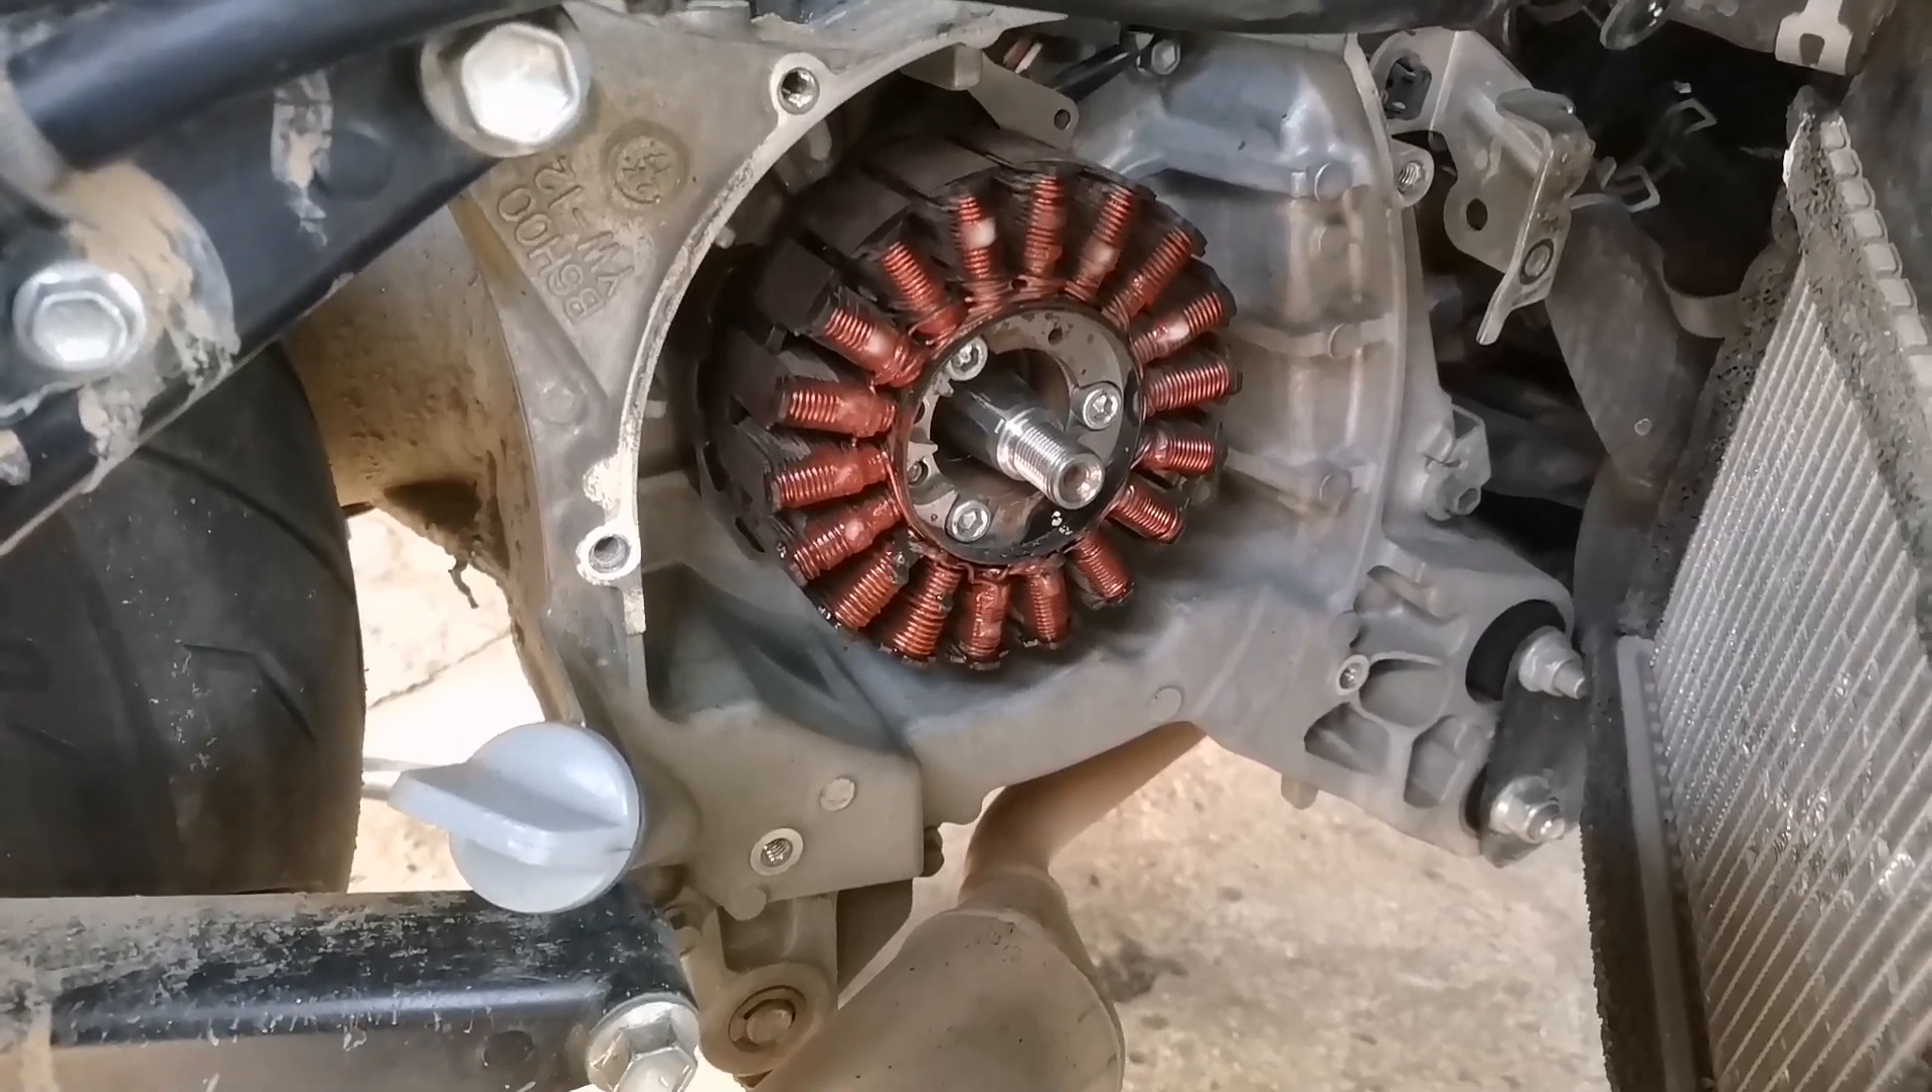So ayan na salpak na yung pinaka-stator nya.